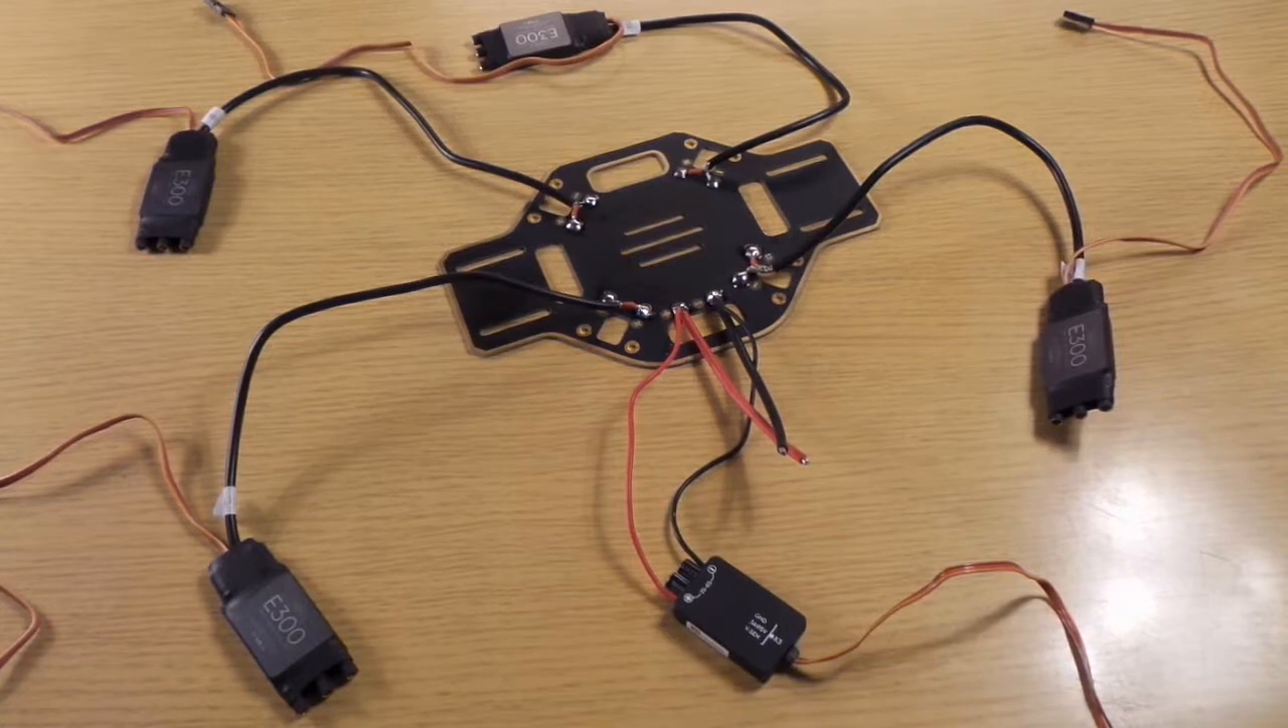Now we have finished the soldering. And this is how the quad should look now.